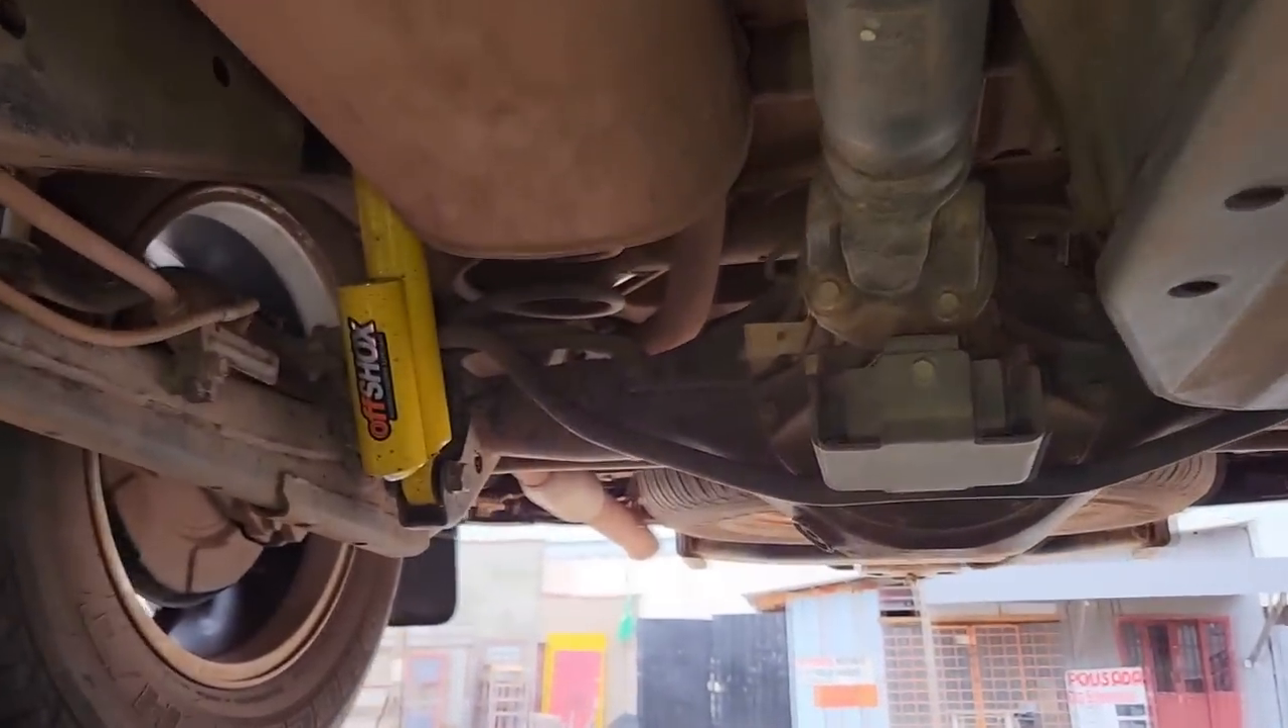Veículo terminado e alinhado. Olha como é que ficou a instalação do amortecedor na traseira.